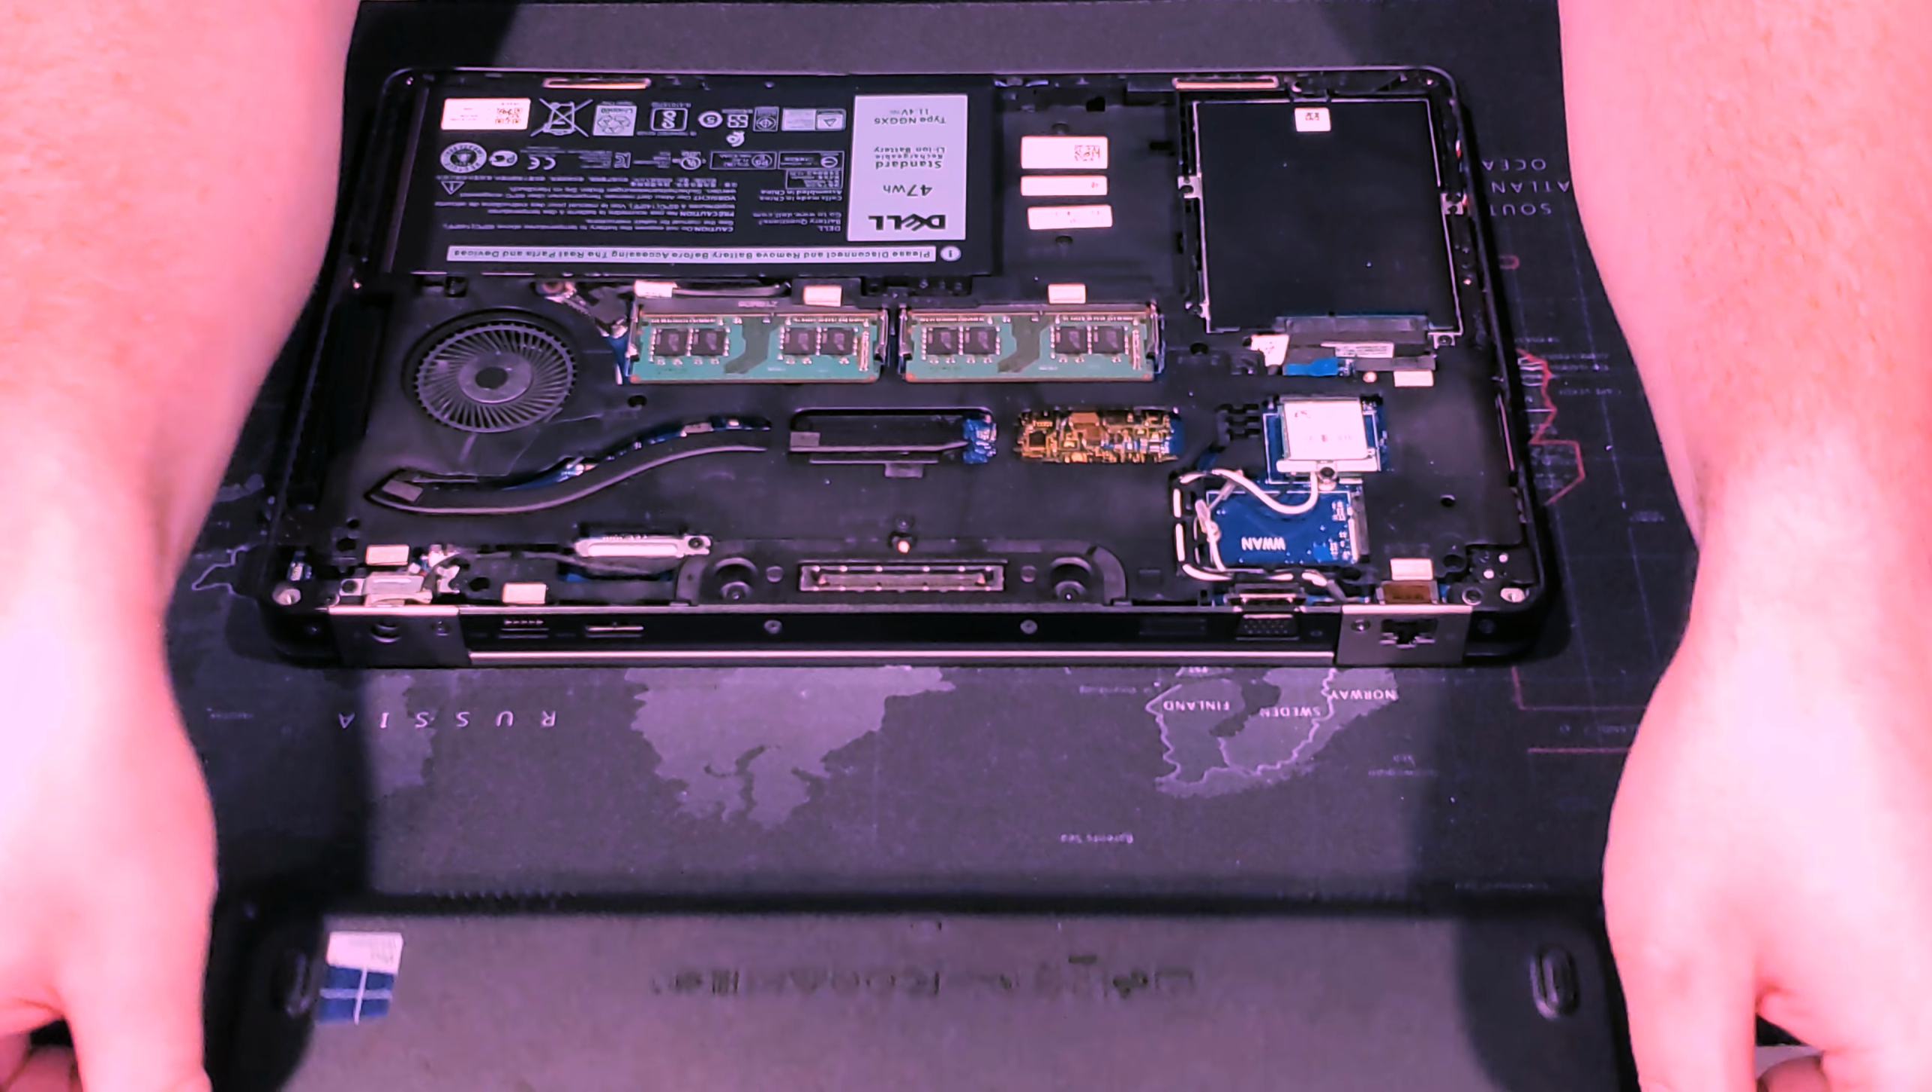Okay now the only other thing we have to do is put the bottom back on.